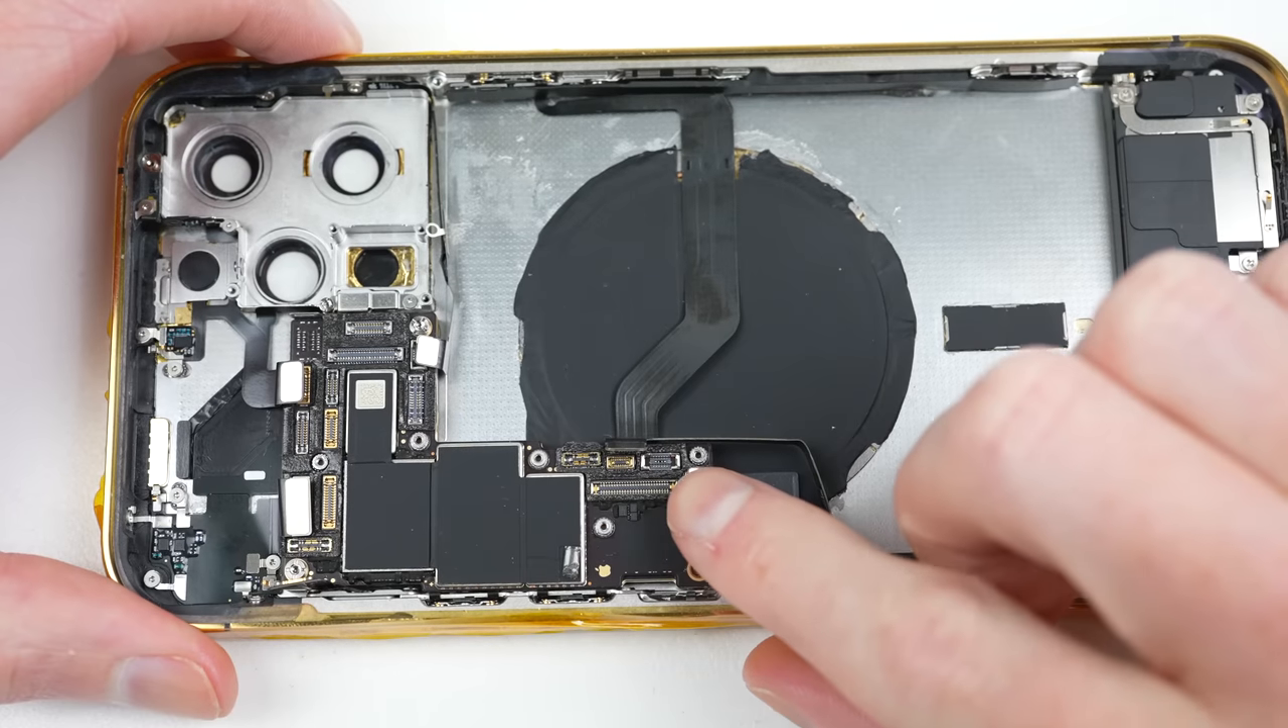With that, we can install our logic board back into the phone. At this point, things are starting to take shape.